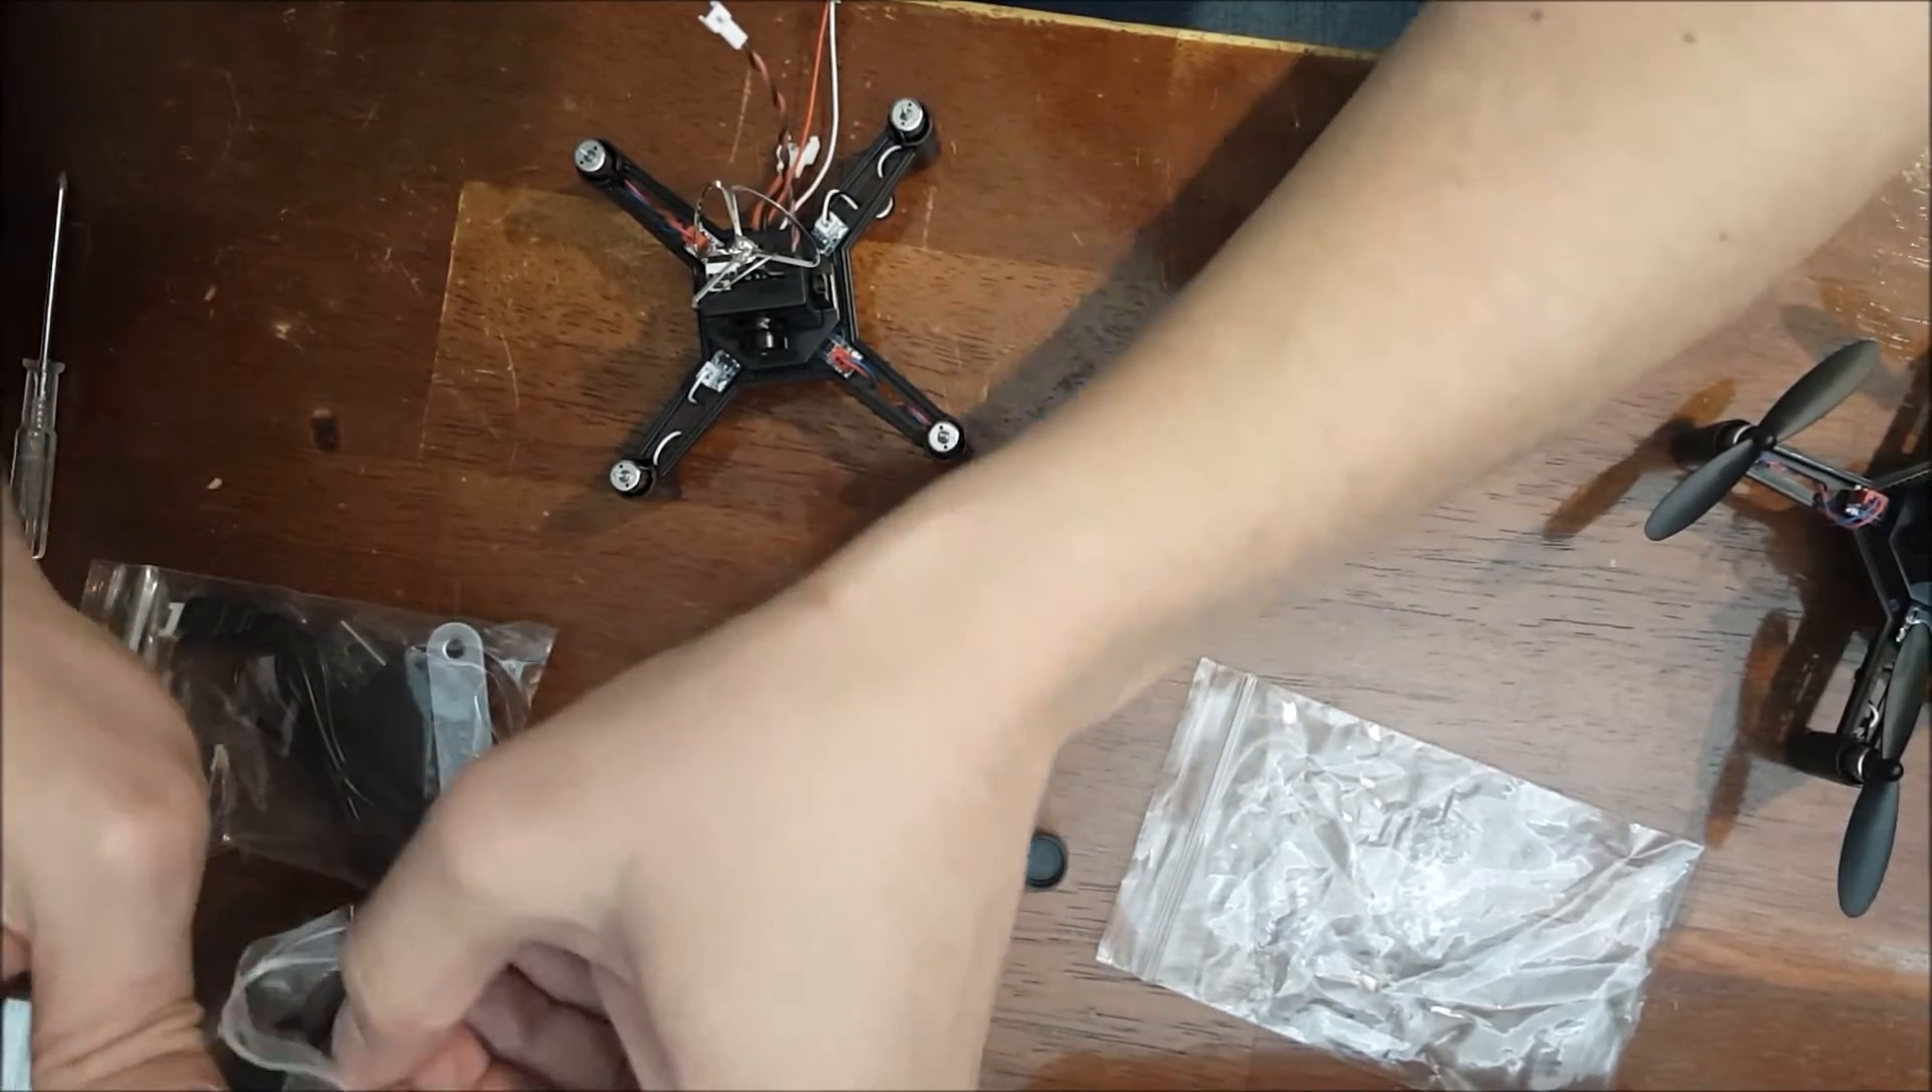So, at this point, really all that's left to do is throw the props on and a battery in it.